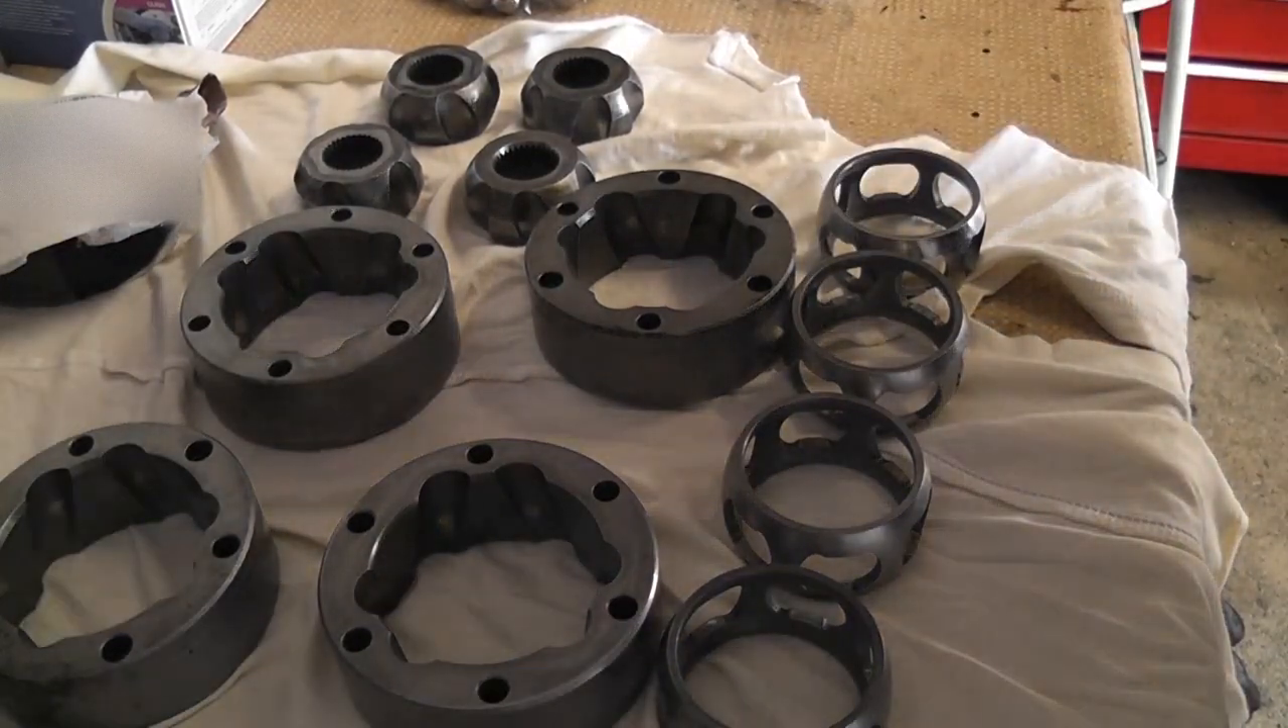Ok so here is the makings of the CV joints basically they're already disassembled as you can see.